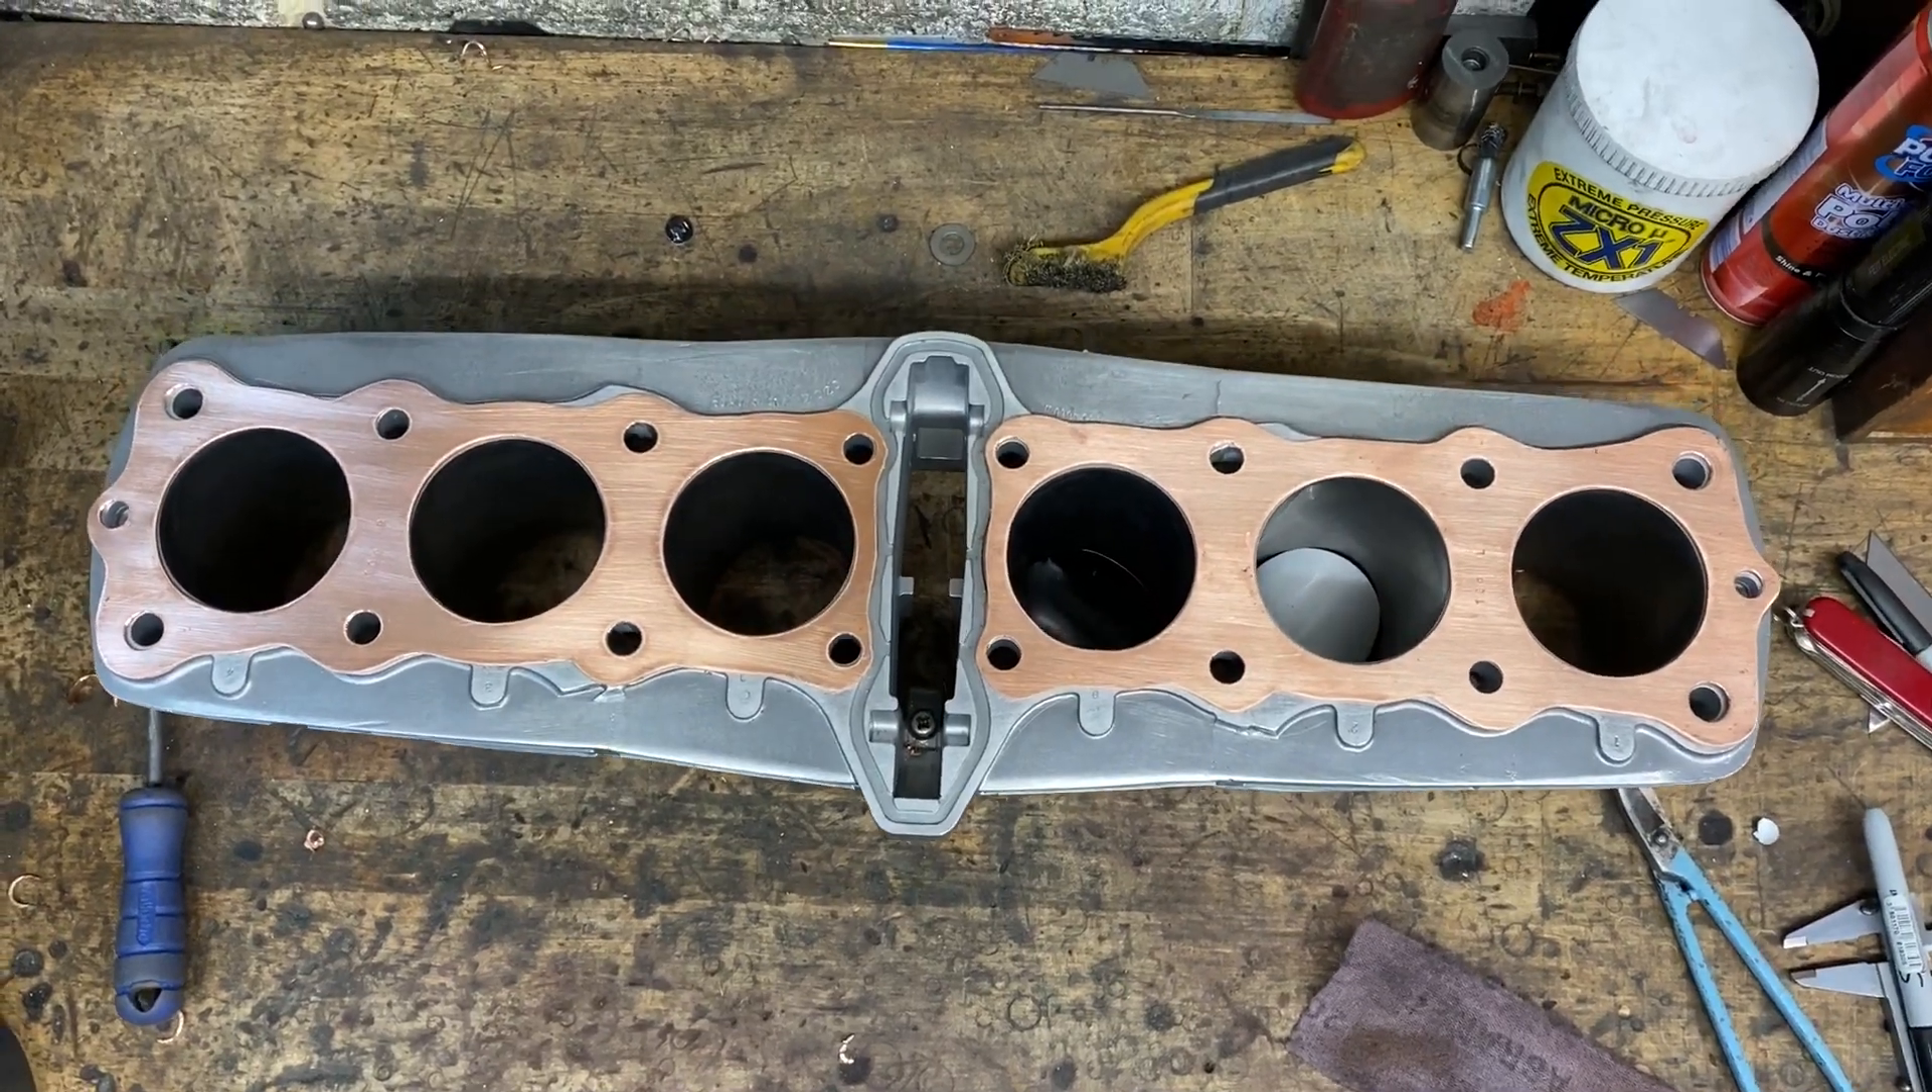And here's the finished gaskets resting on top of the cylinder block, and I'm really pleased with them, they look great.